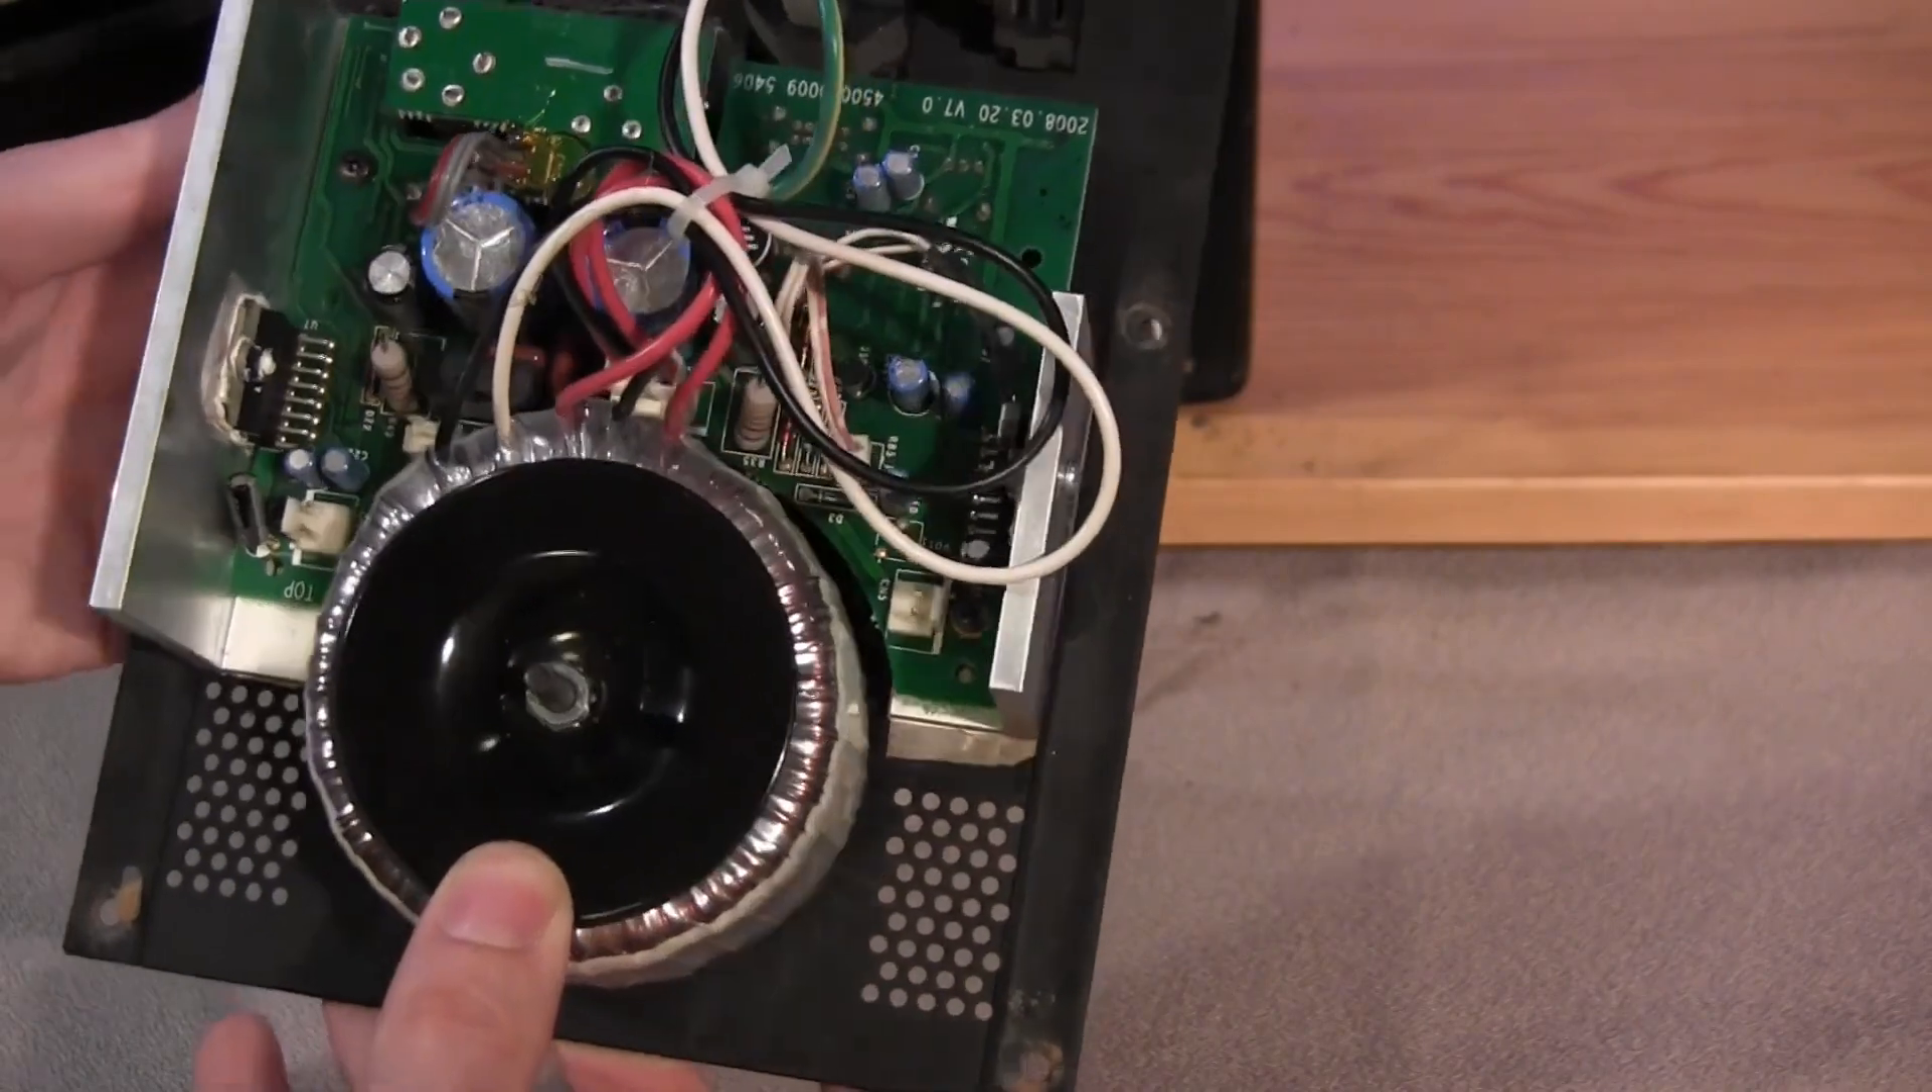And now our amplifier board is free from the cabinet.